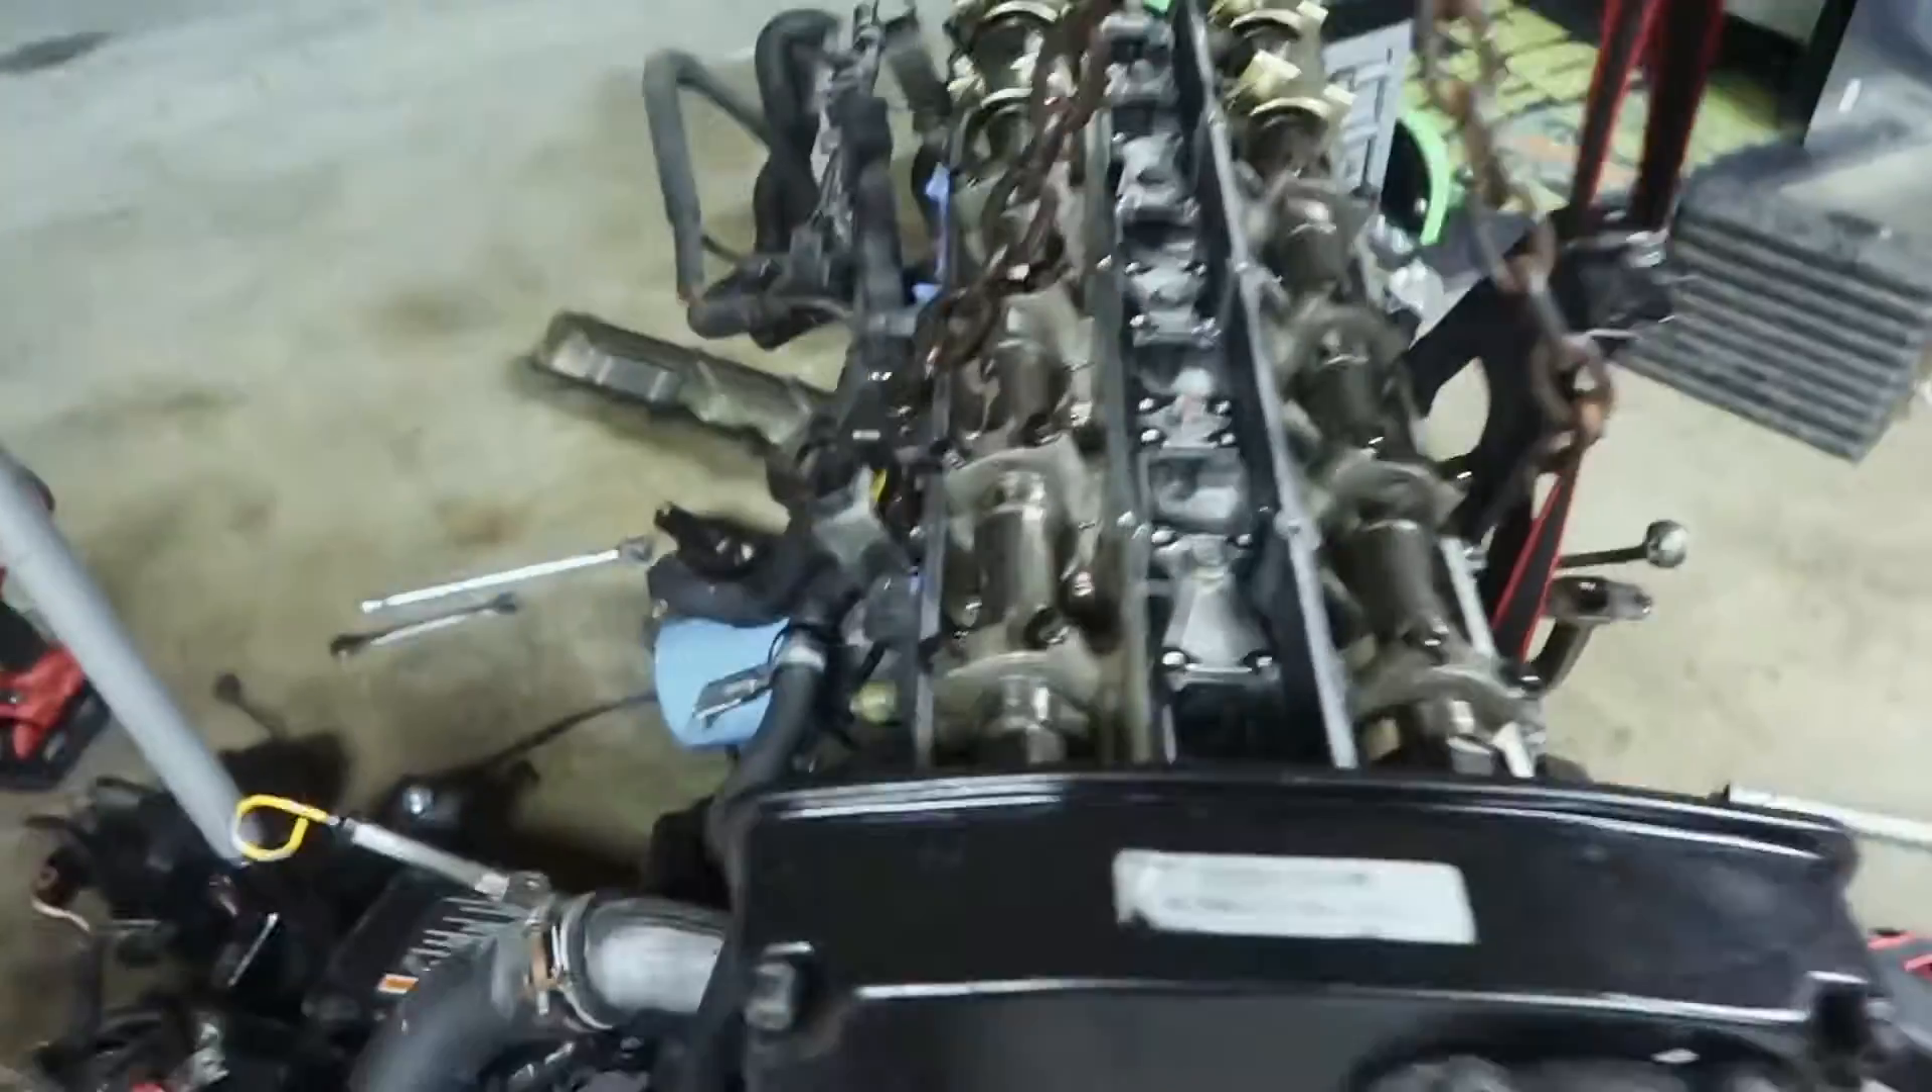All right, guys, so now we've got the valve covers off. Everything looks good.